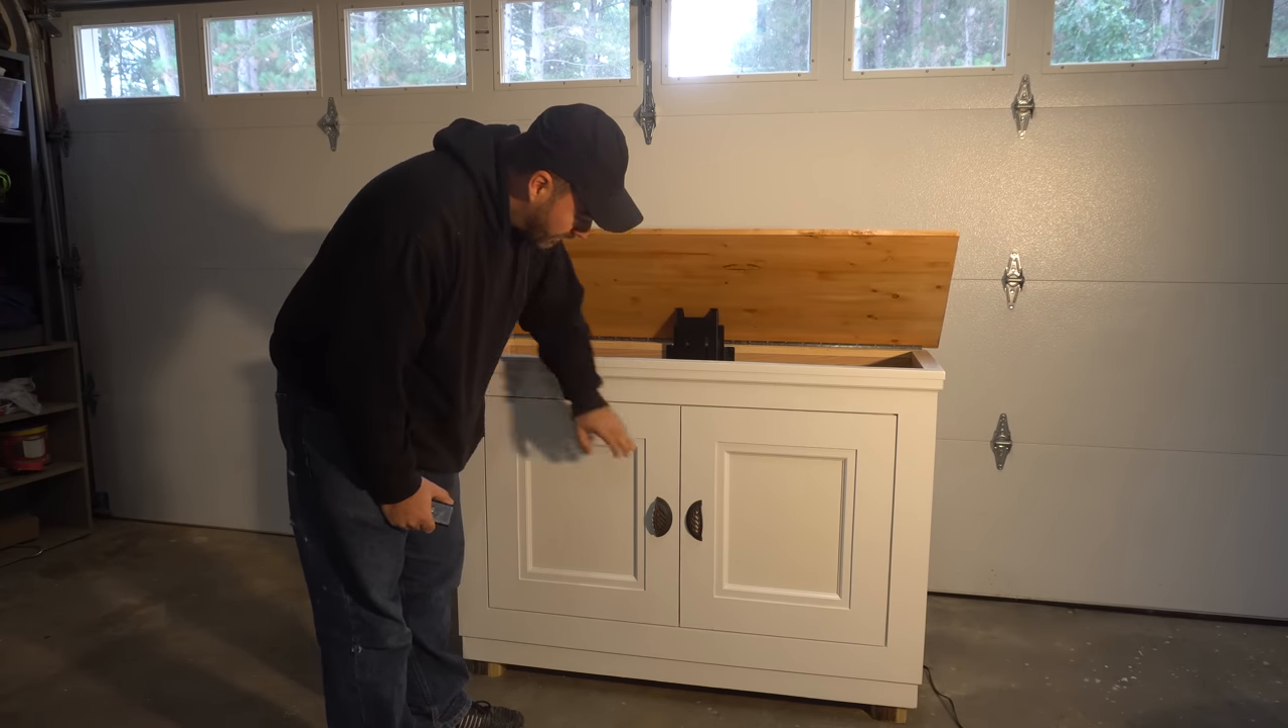All right so we have the basic cabinet built.